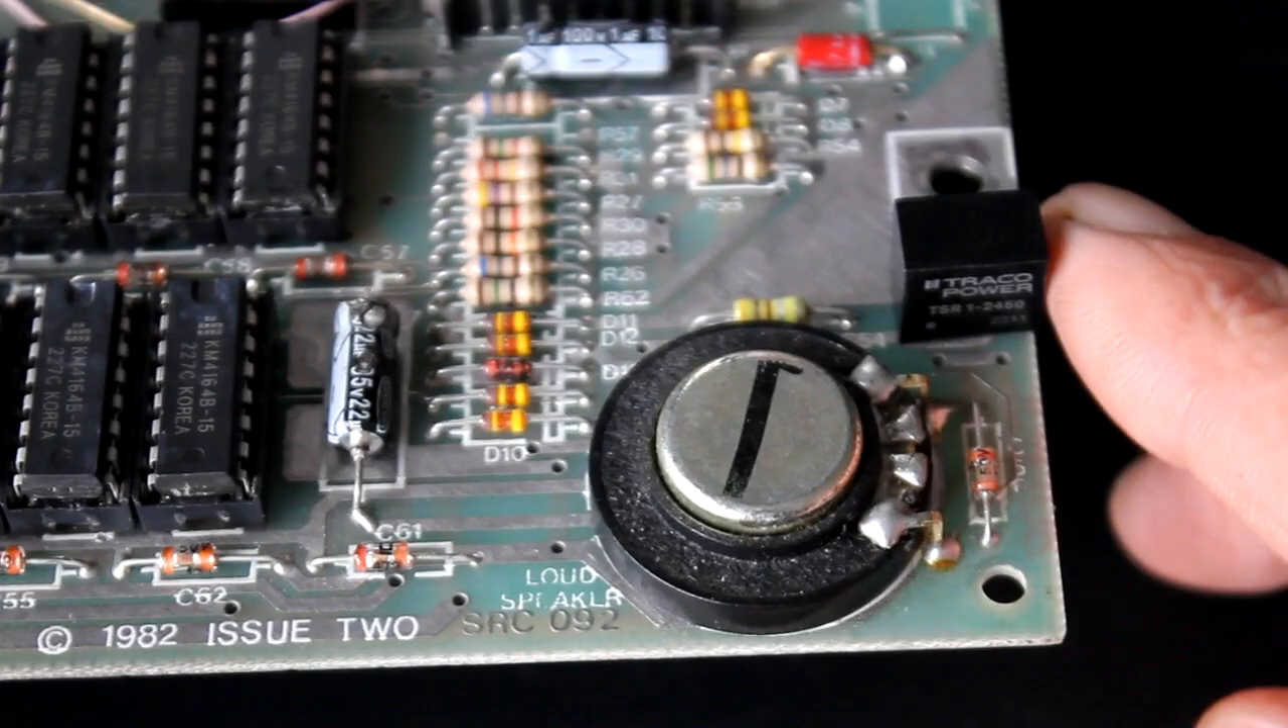So new 5 volt regulator fitted.